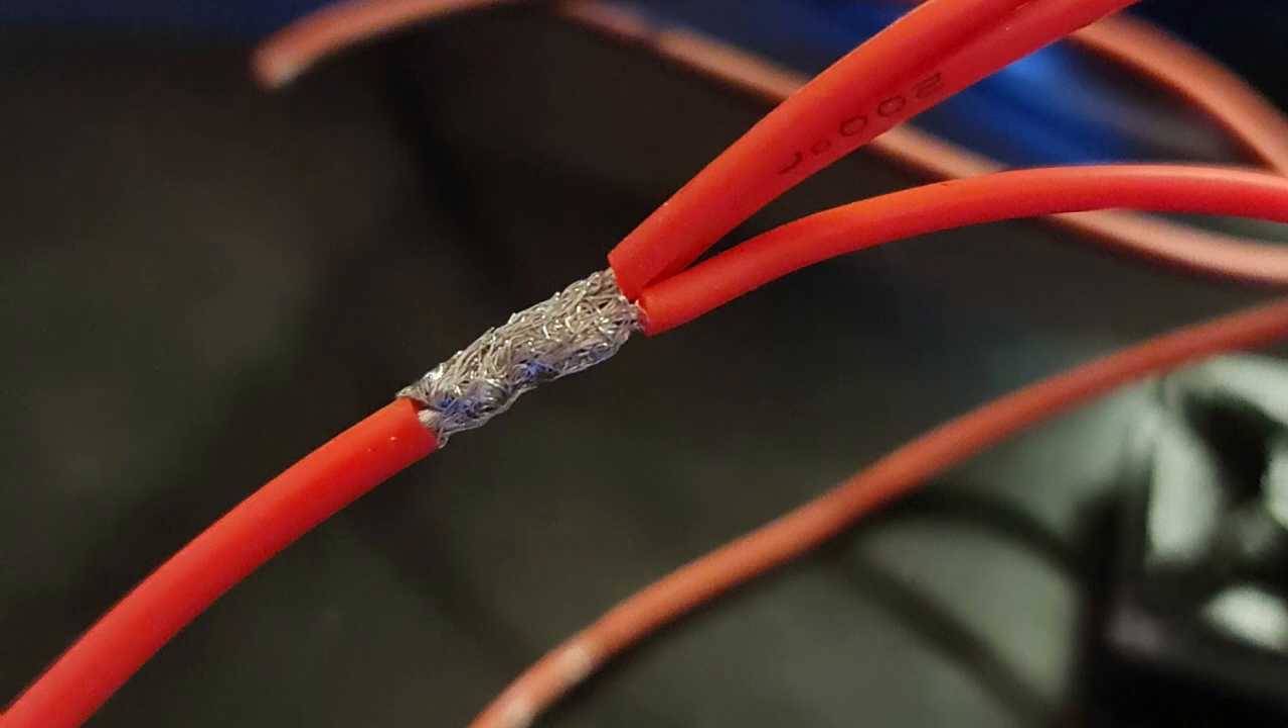In the front of the boat, I was even able to join three cables into one like this.